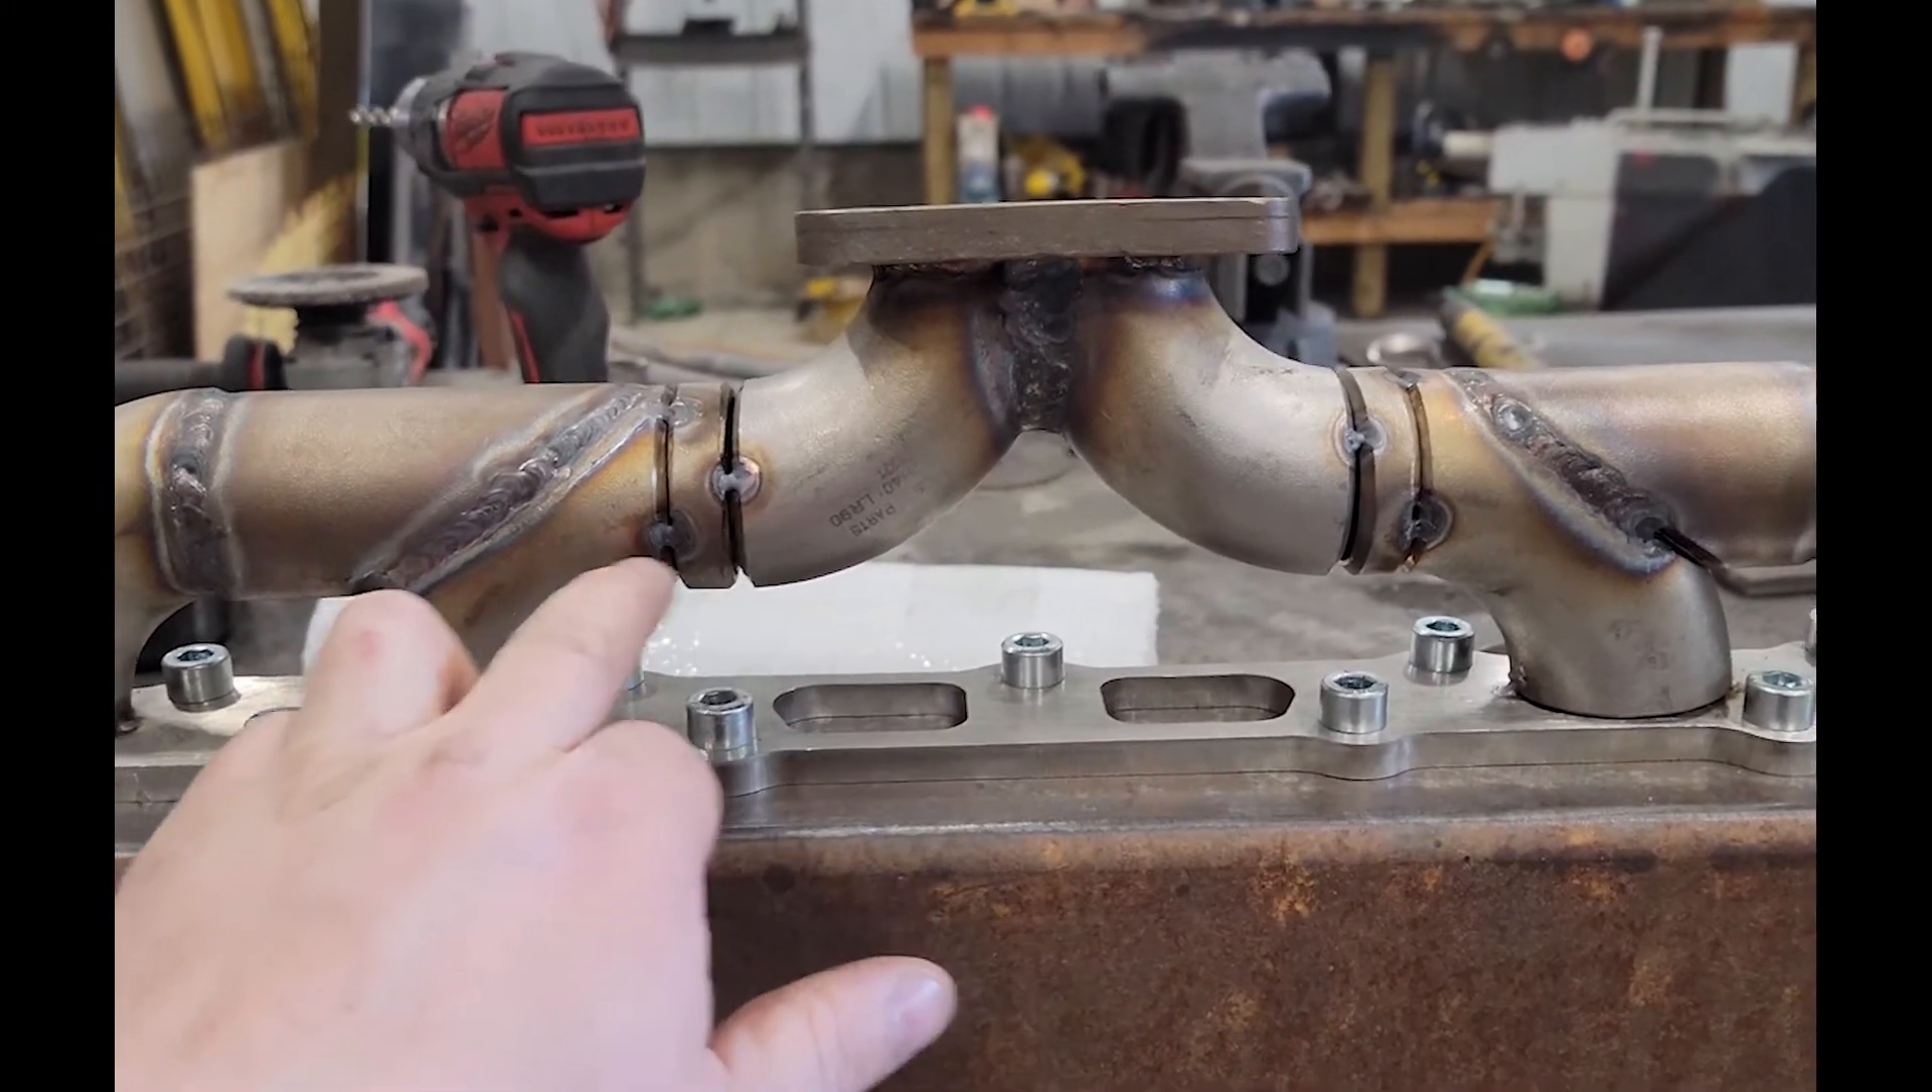All right so I've got my centerpiece tacked in.